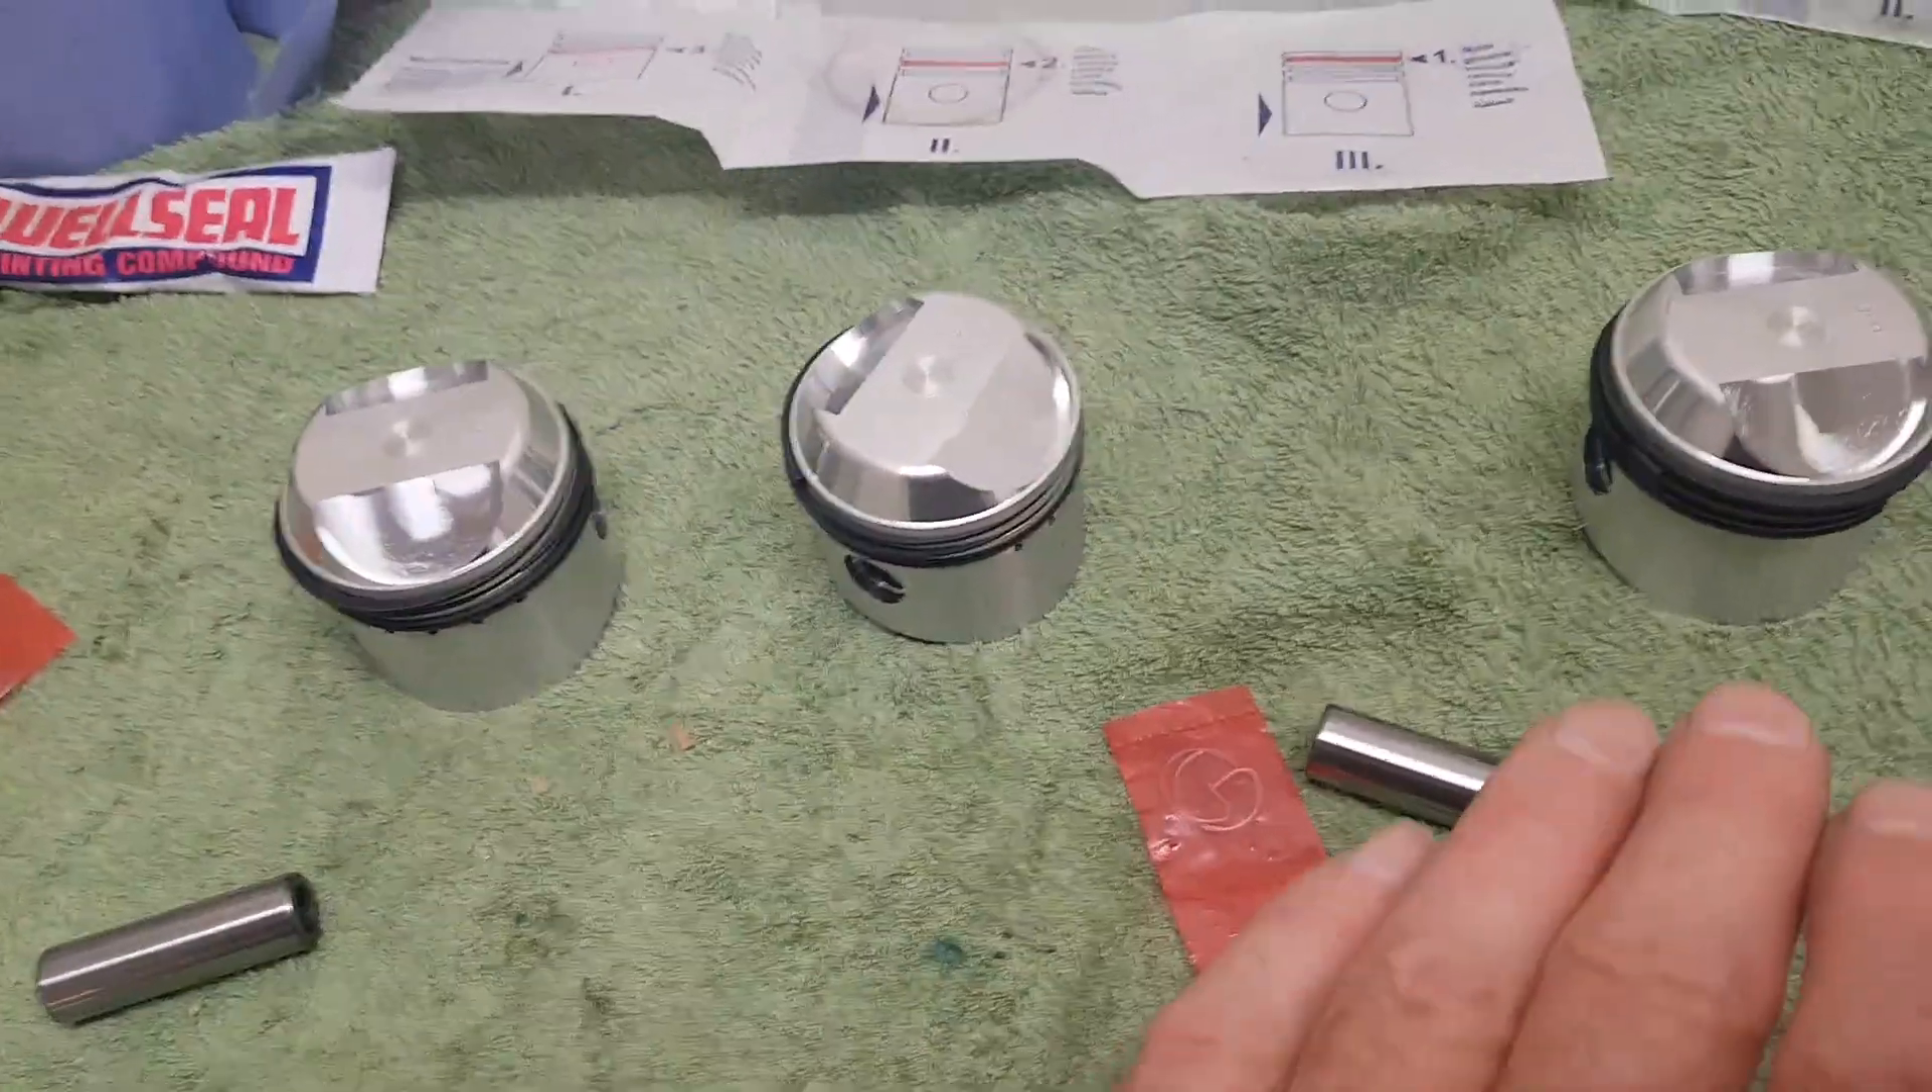Right the rings are now all fitted hopefully in the right groove and hopefully the right way up according to the instructions and we're now going to fit them to the con rods.